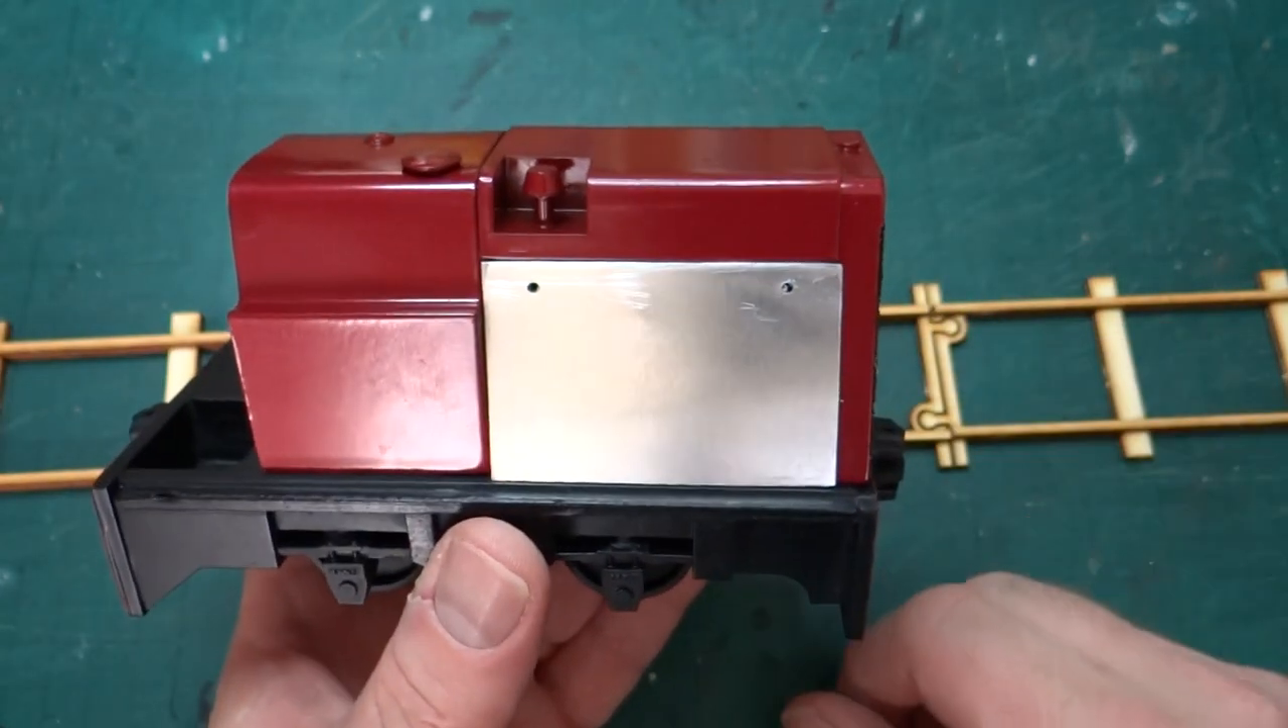The body's on the chassis just kind of clipped into place then glued in.